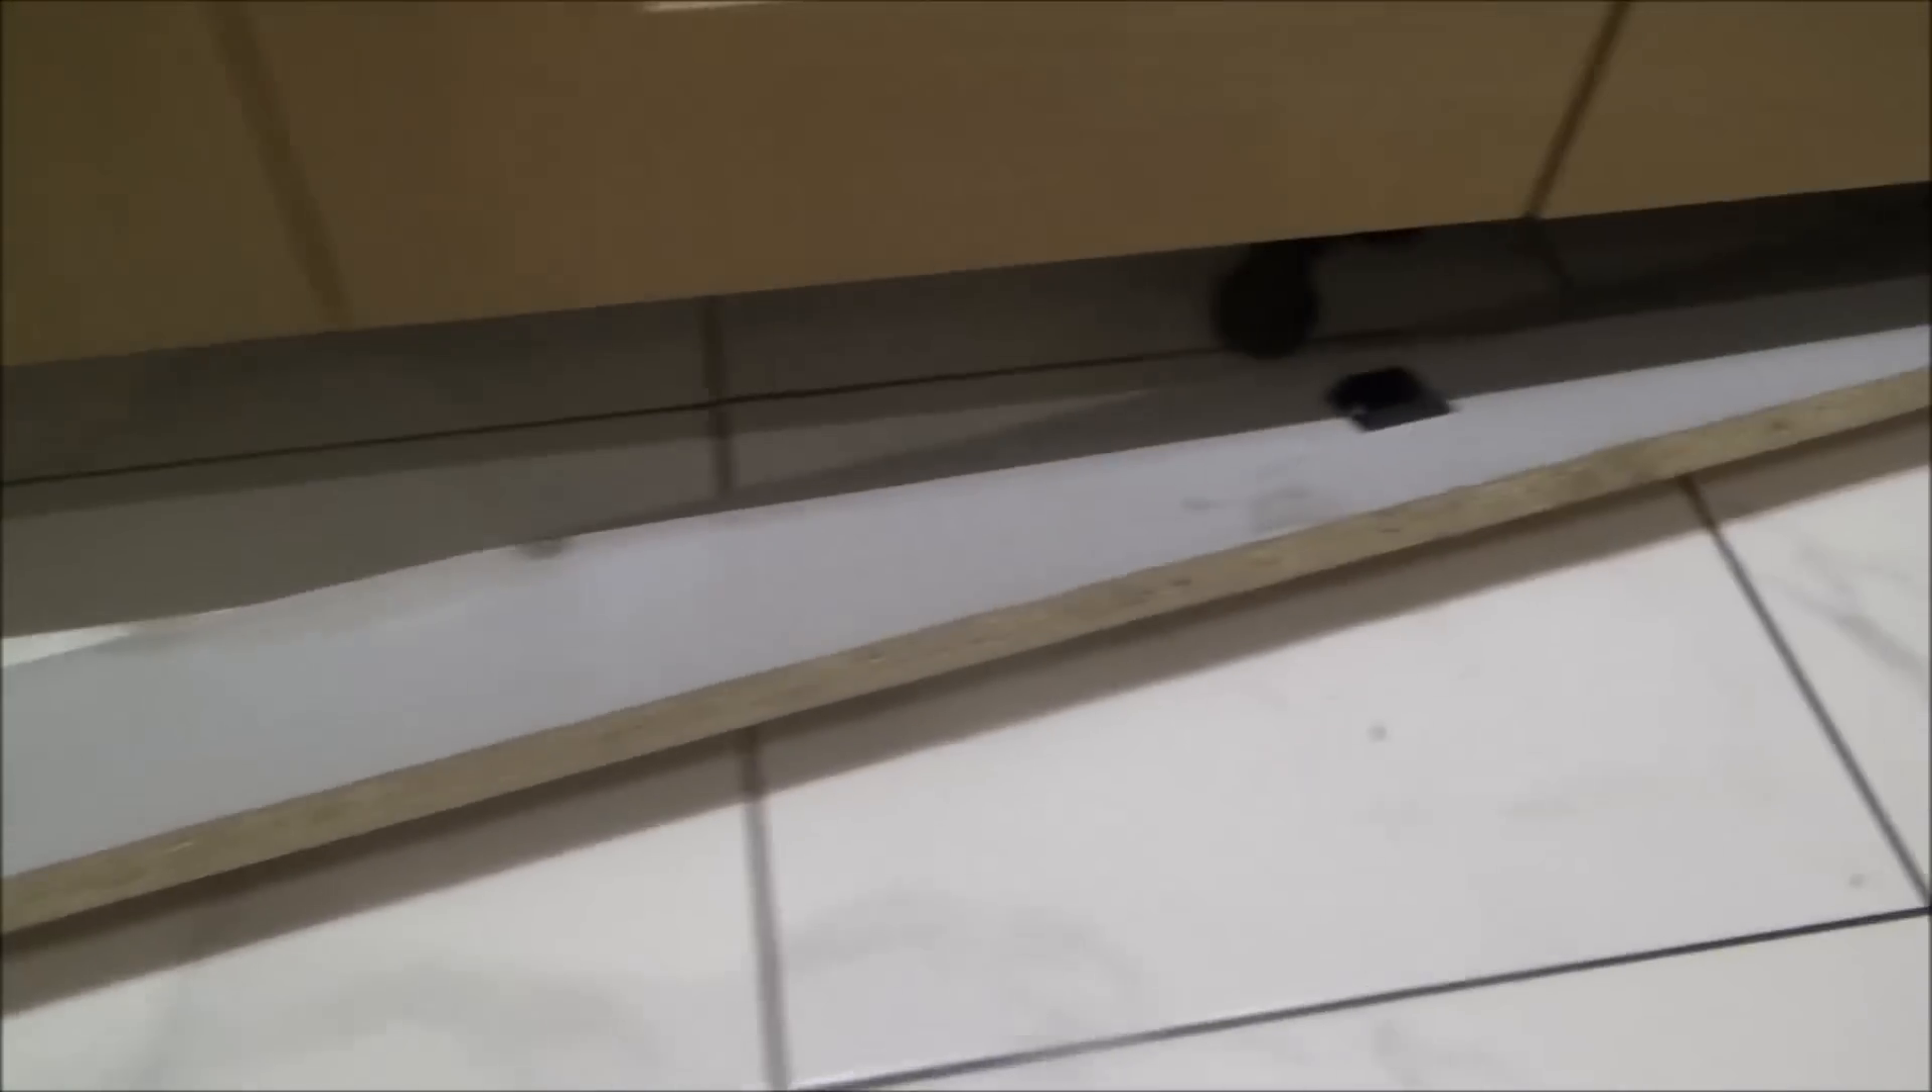Nearly there, just got to put this plinth back on.